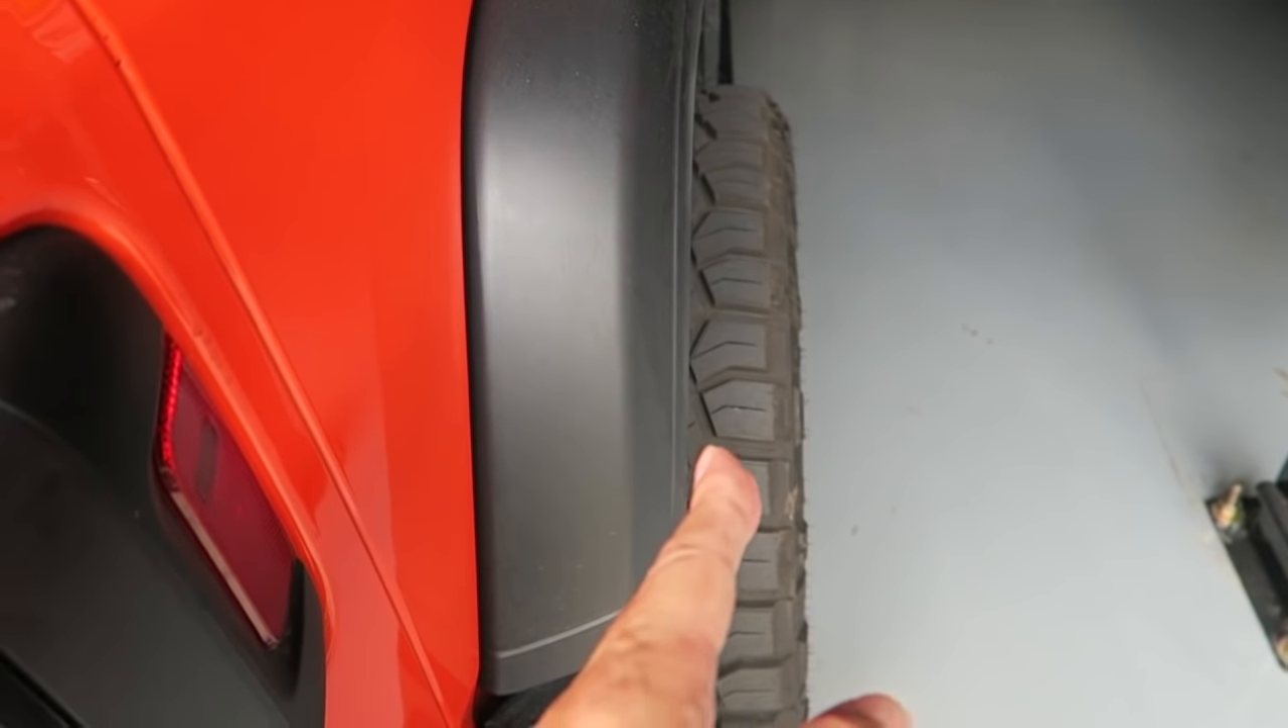I mean, look how far out these tires poke out away from the Jeep.